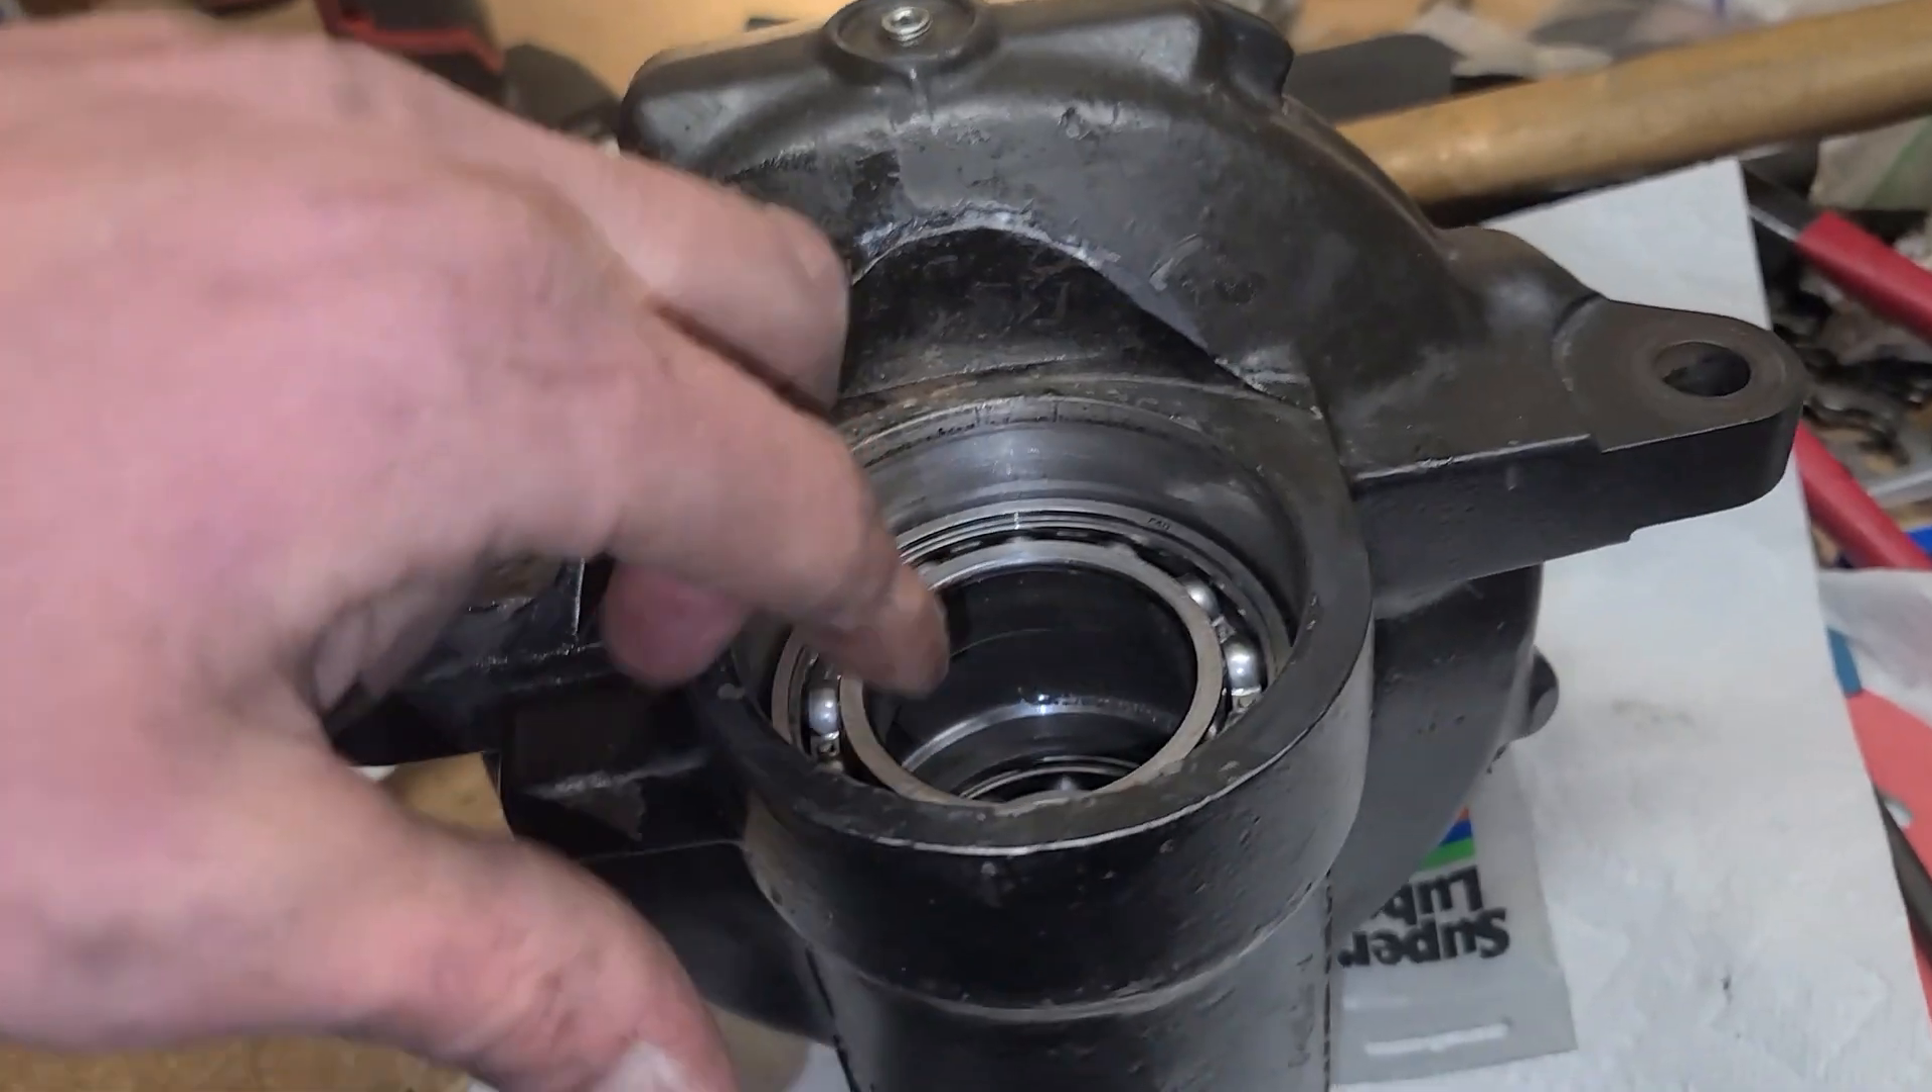So, now the bearing's in there.